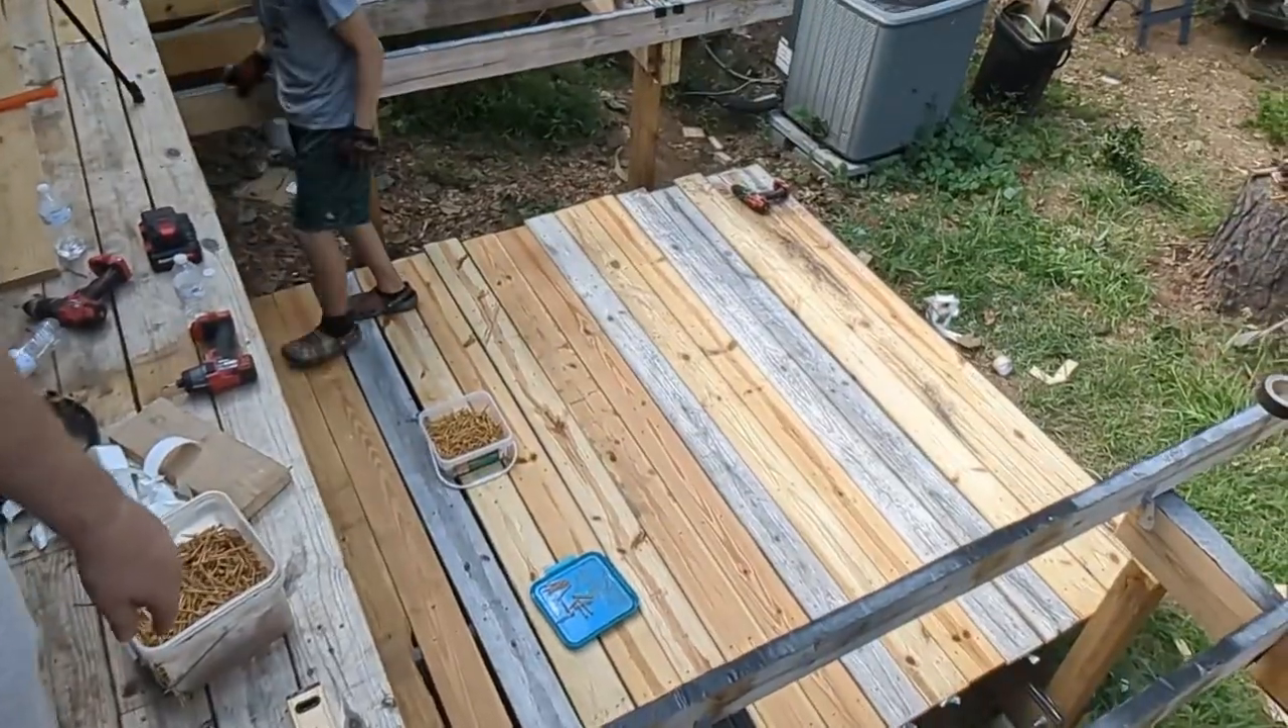There's all the decking done for the hot tub.